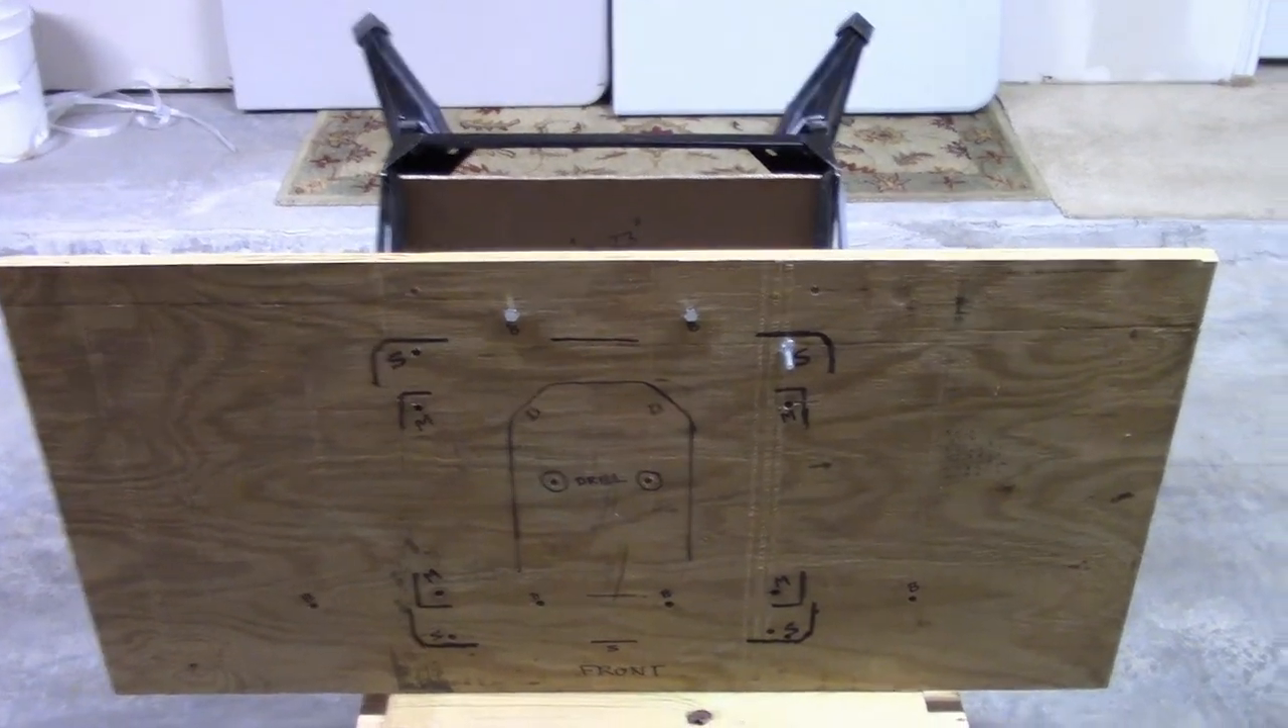Now I have the piece of plywood bolted onto my workmate and I've got my workmate laying on its front edge.